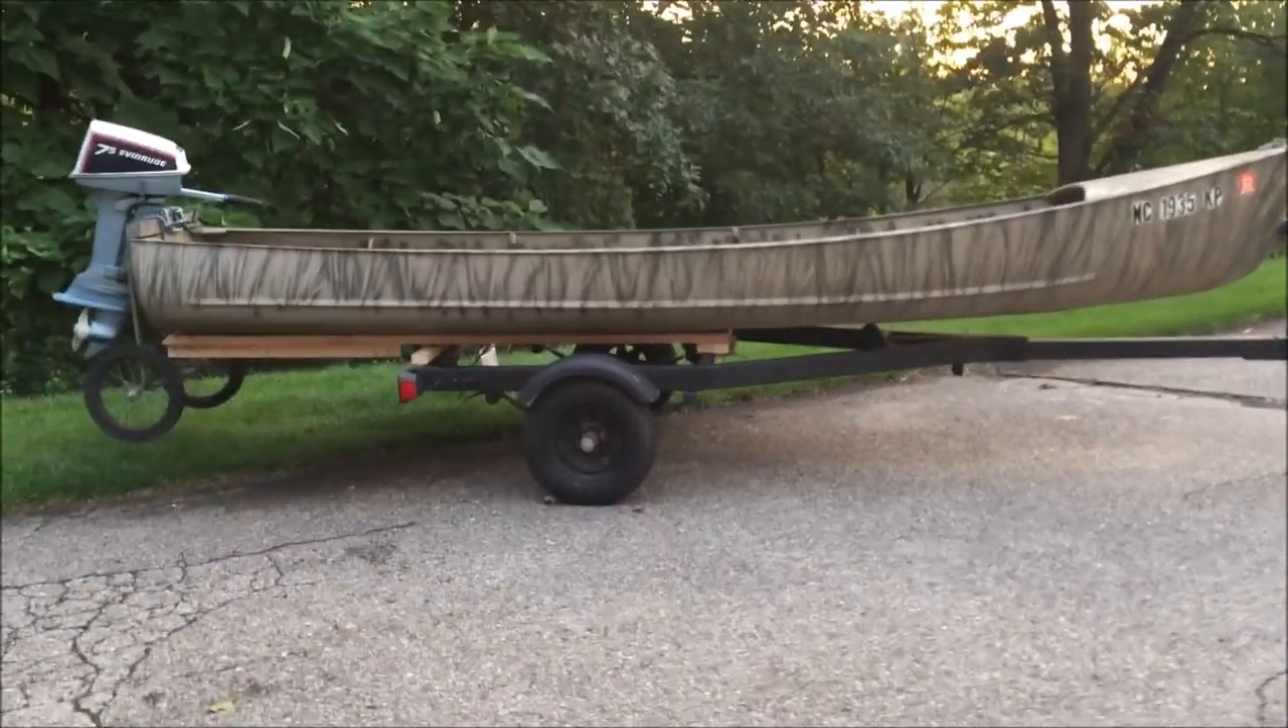This is what the trailer looks like now with a sport boat sitting on it.